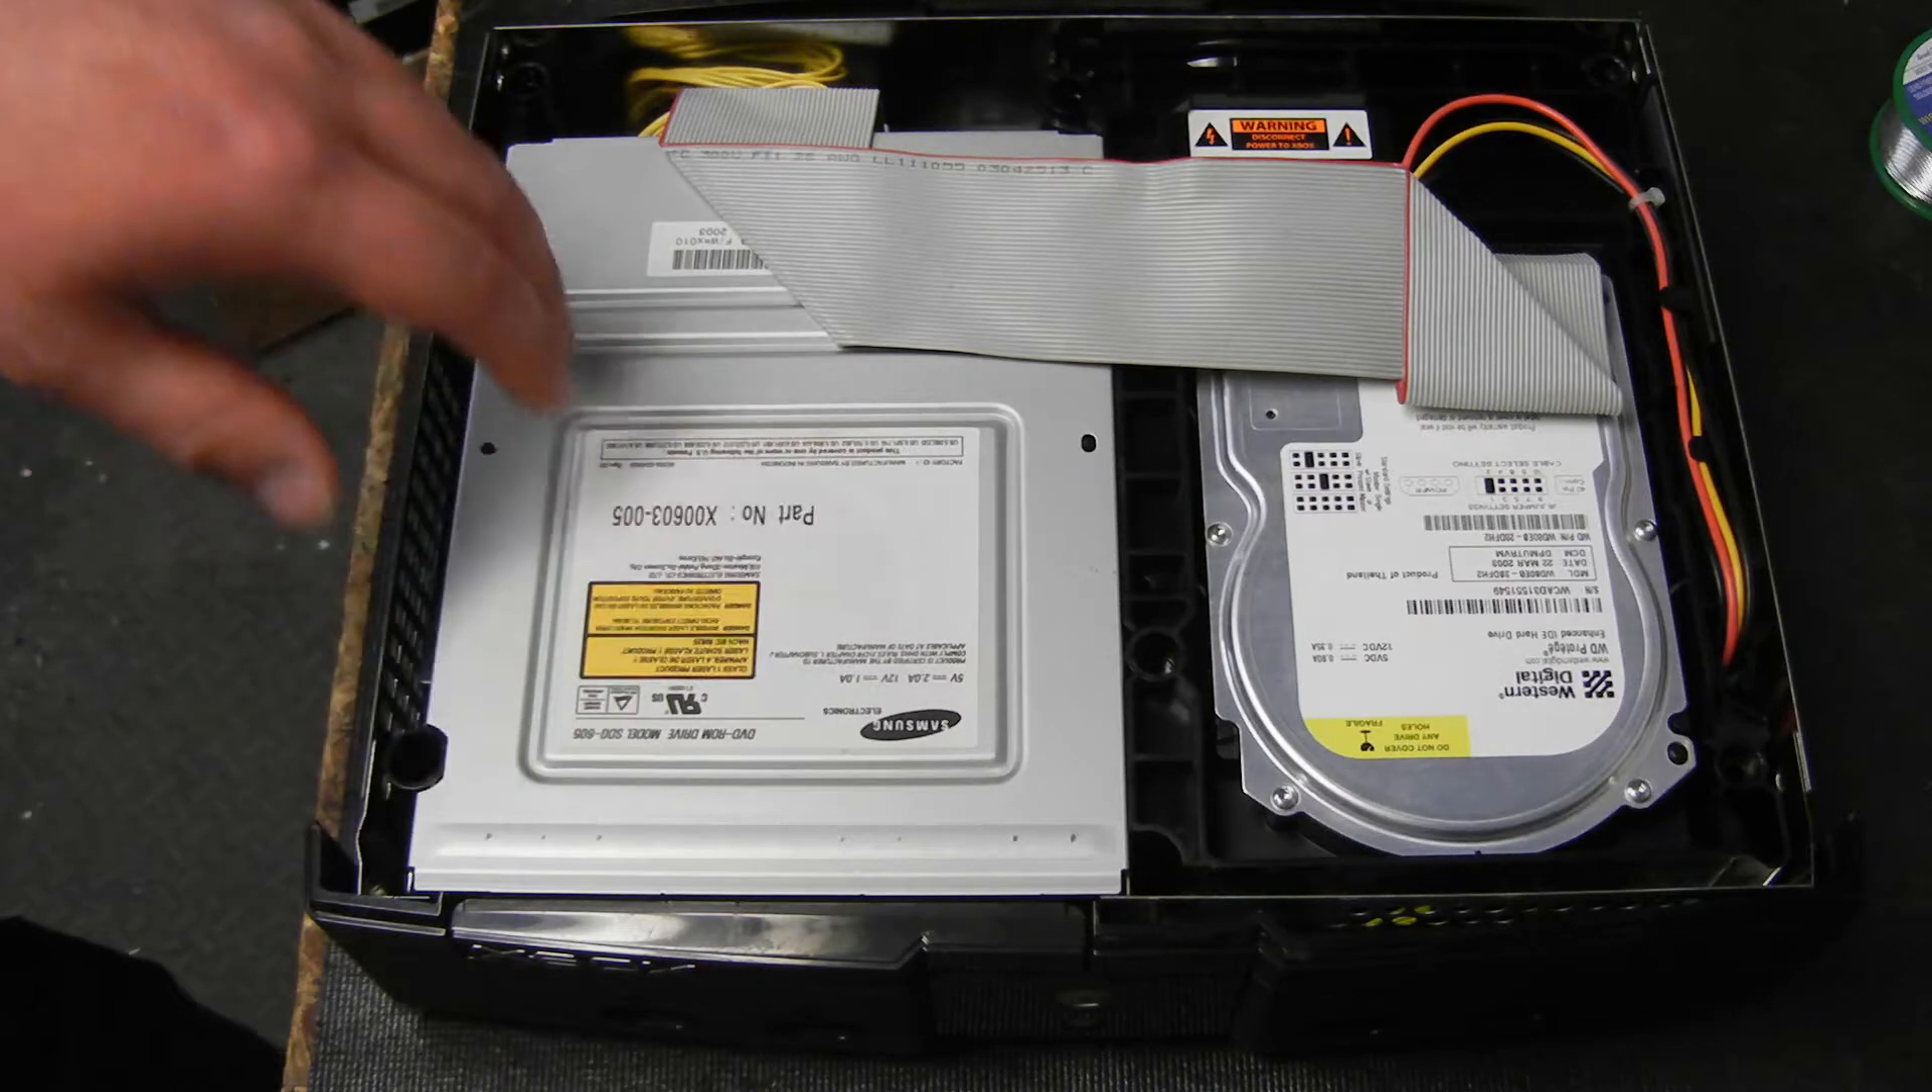As you can see here i have a console i've already taken the top off.